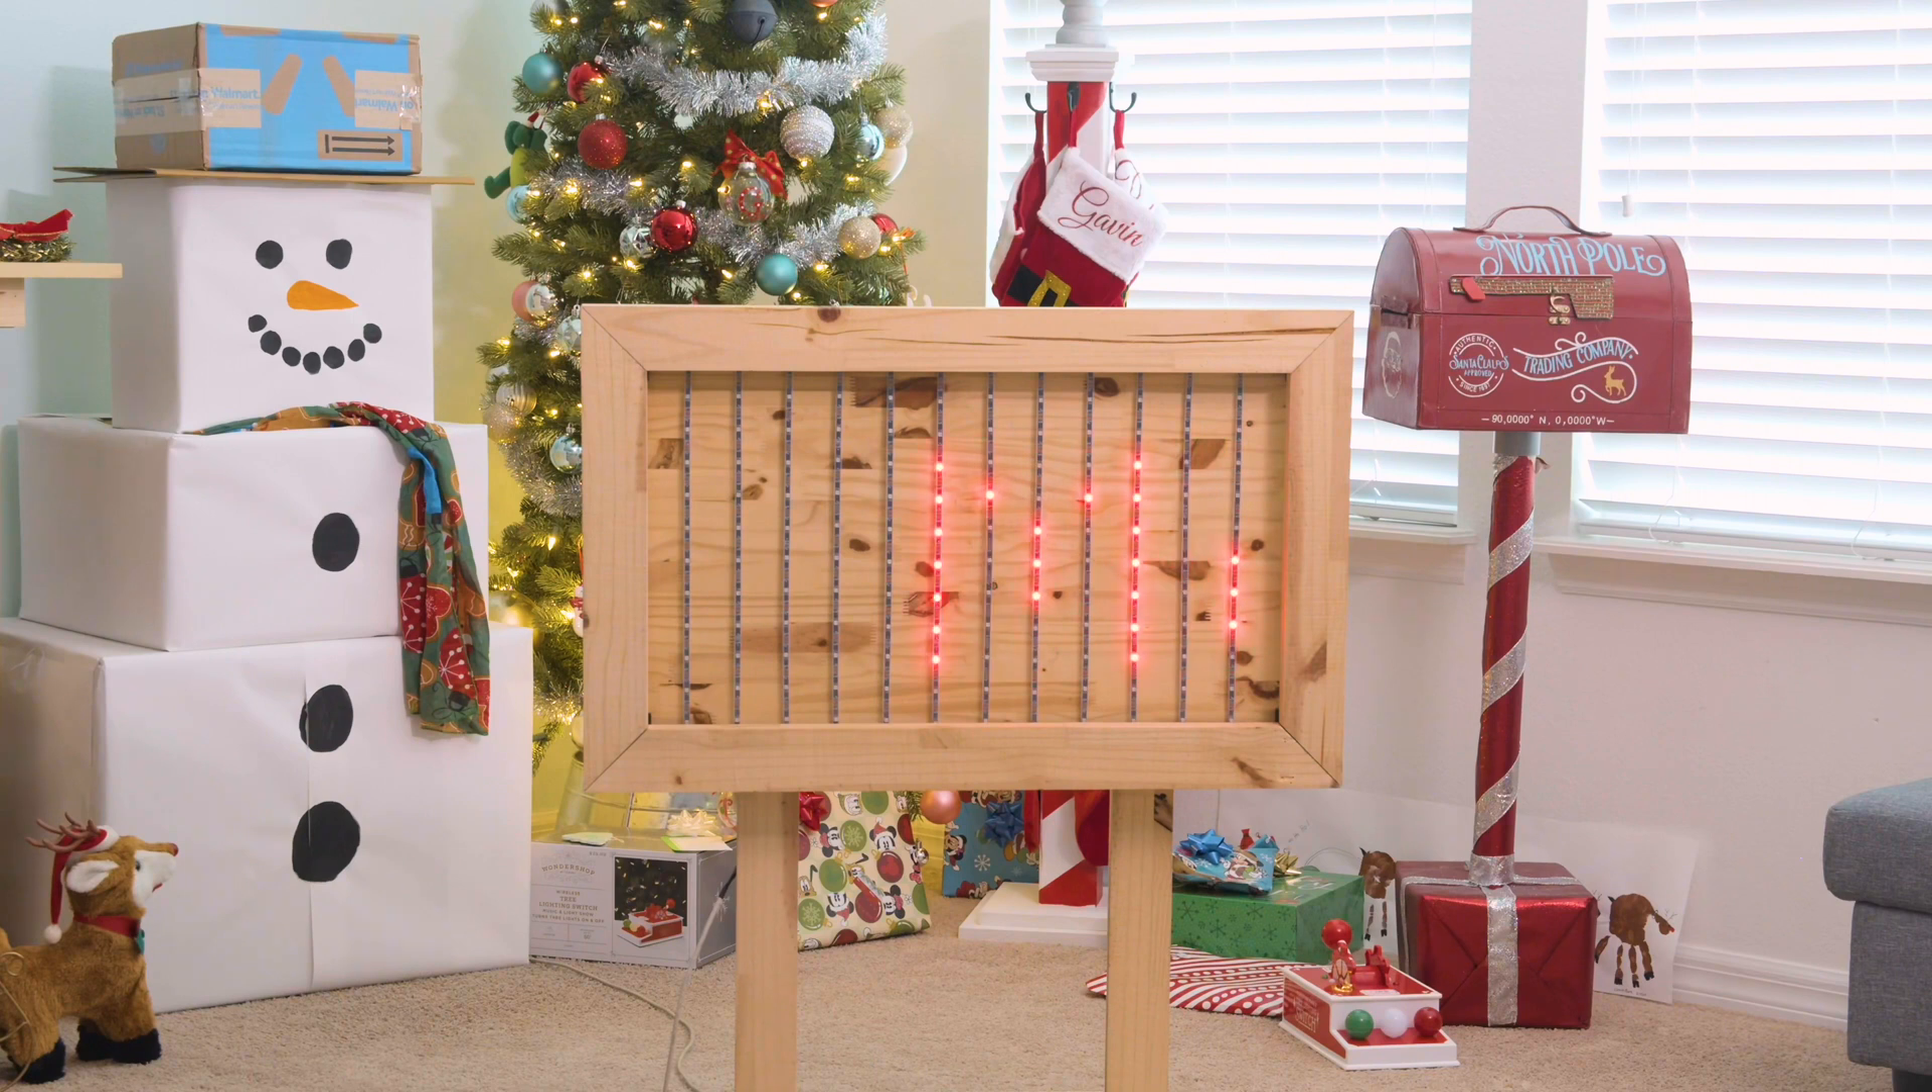With the frame fitted over the panel the wiring is neatly covered up and looks really nice while being discreet.